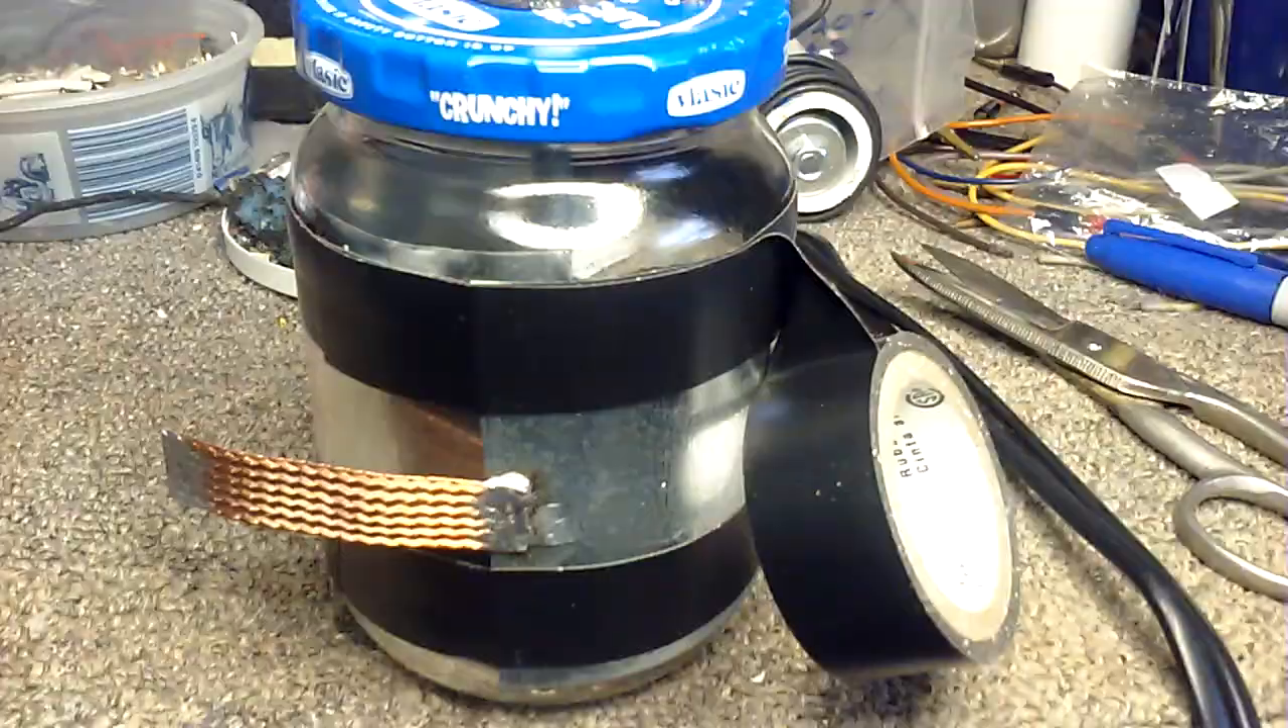And here, I'm showing how I'm starting the securing of the outer plate to the capacitor, just with PVC electrical tape.